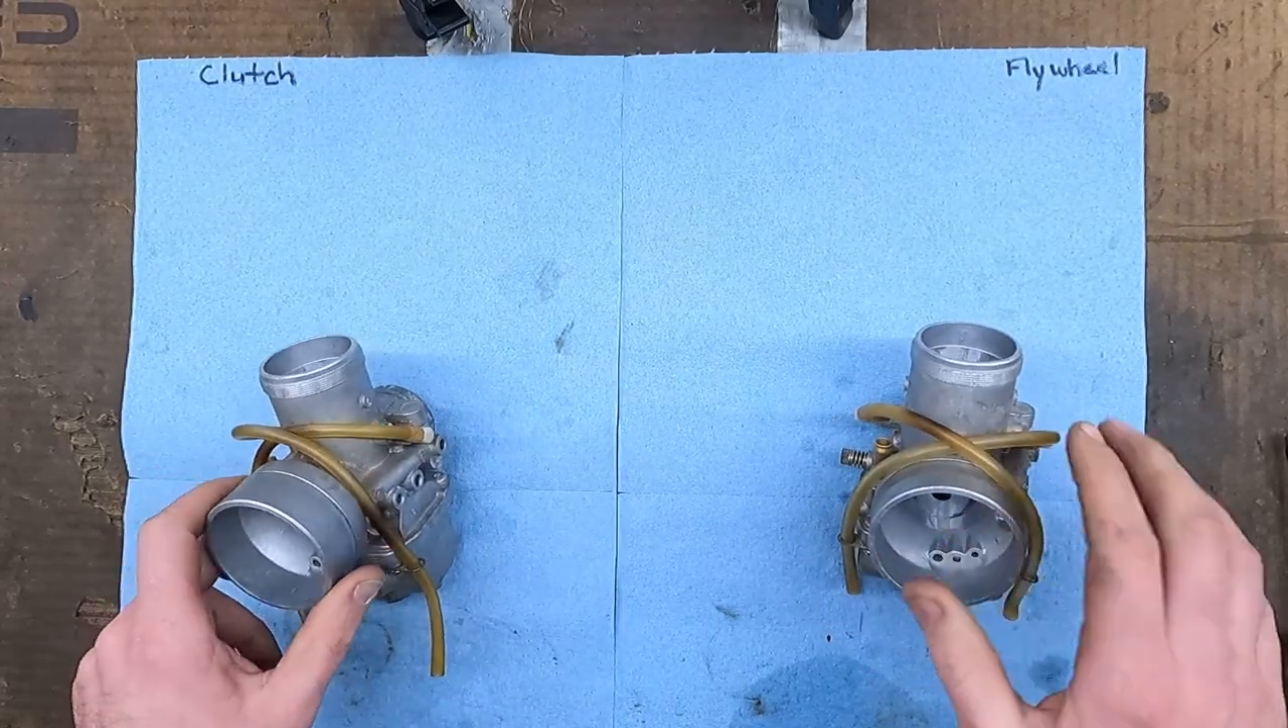Alright, so I got both these carburetors off and I've already put them in the parts washer and got the outside of the car body cleaned up.